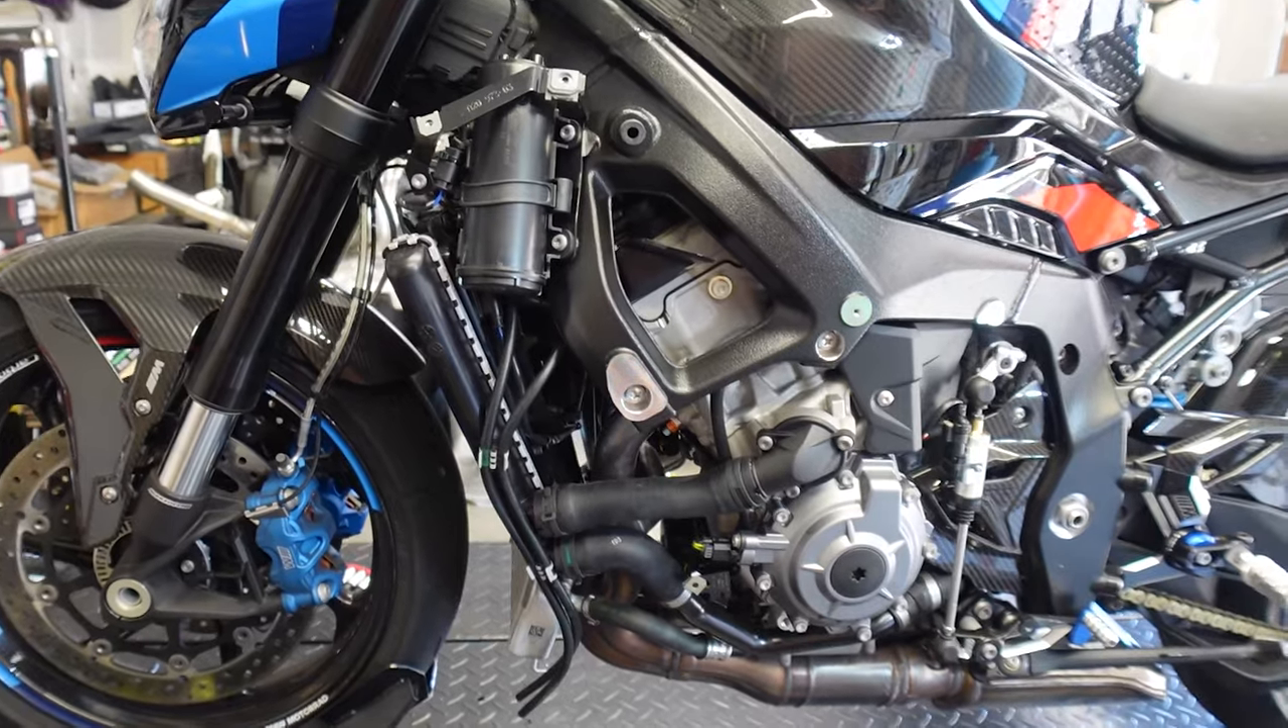15 minutes and all of the side fairings are torn off.